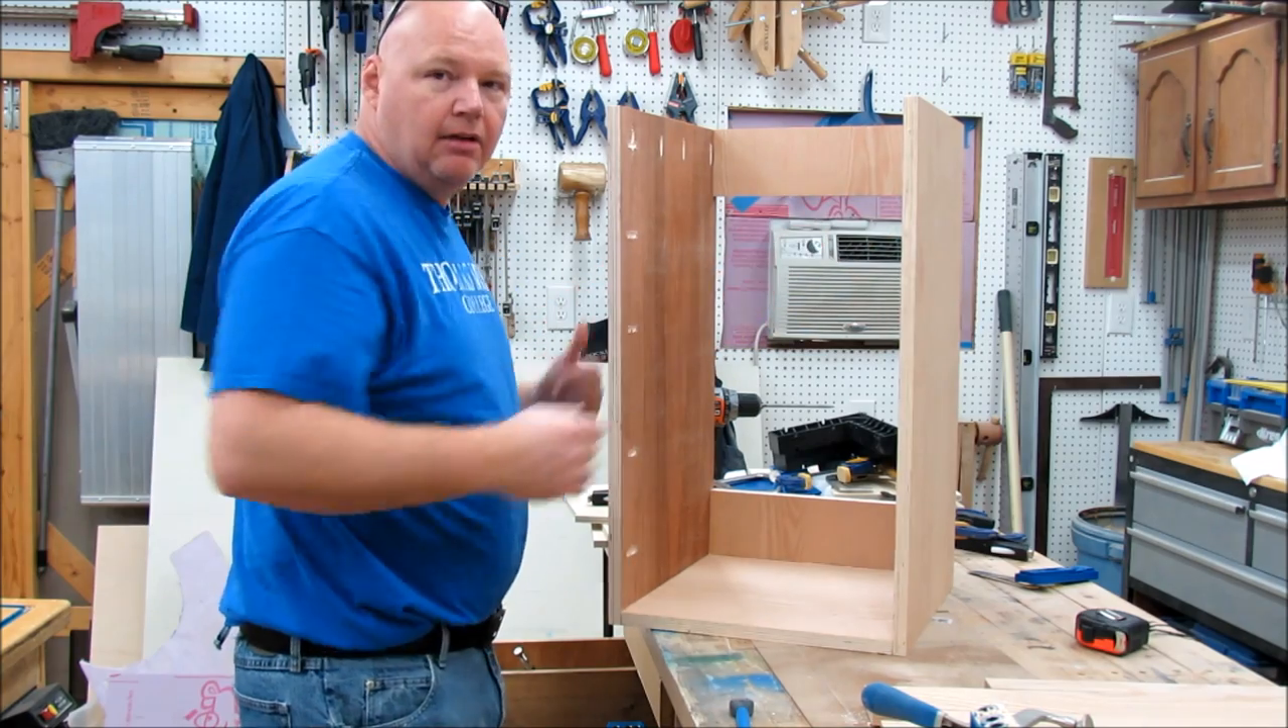Once you join the bottom and the sides, and I've got two back support pieces, you've got a nice little box here.